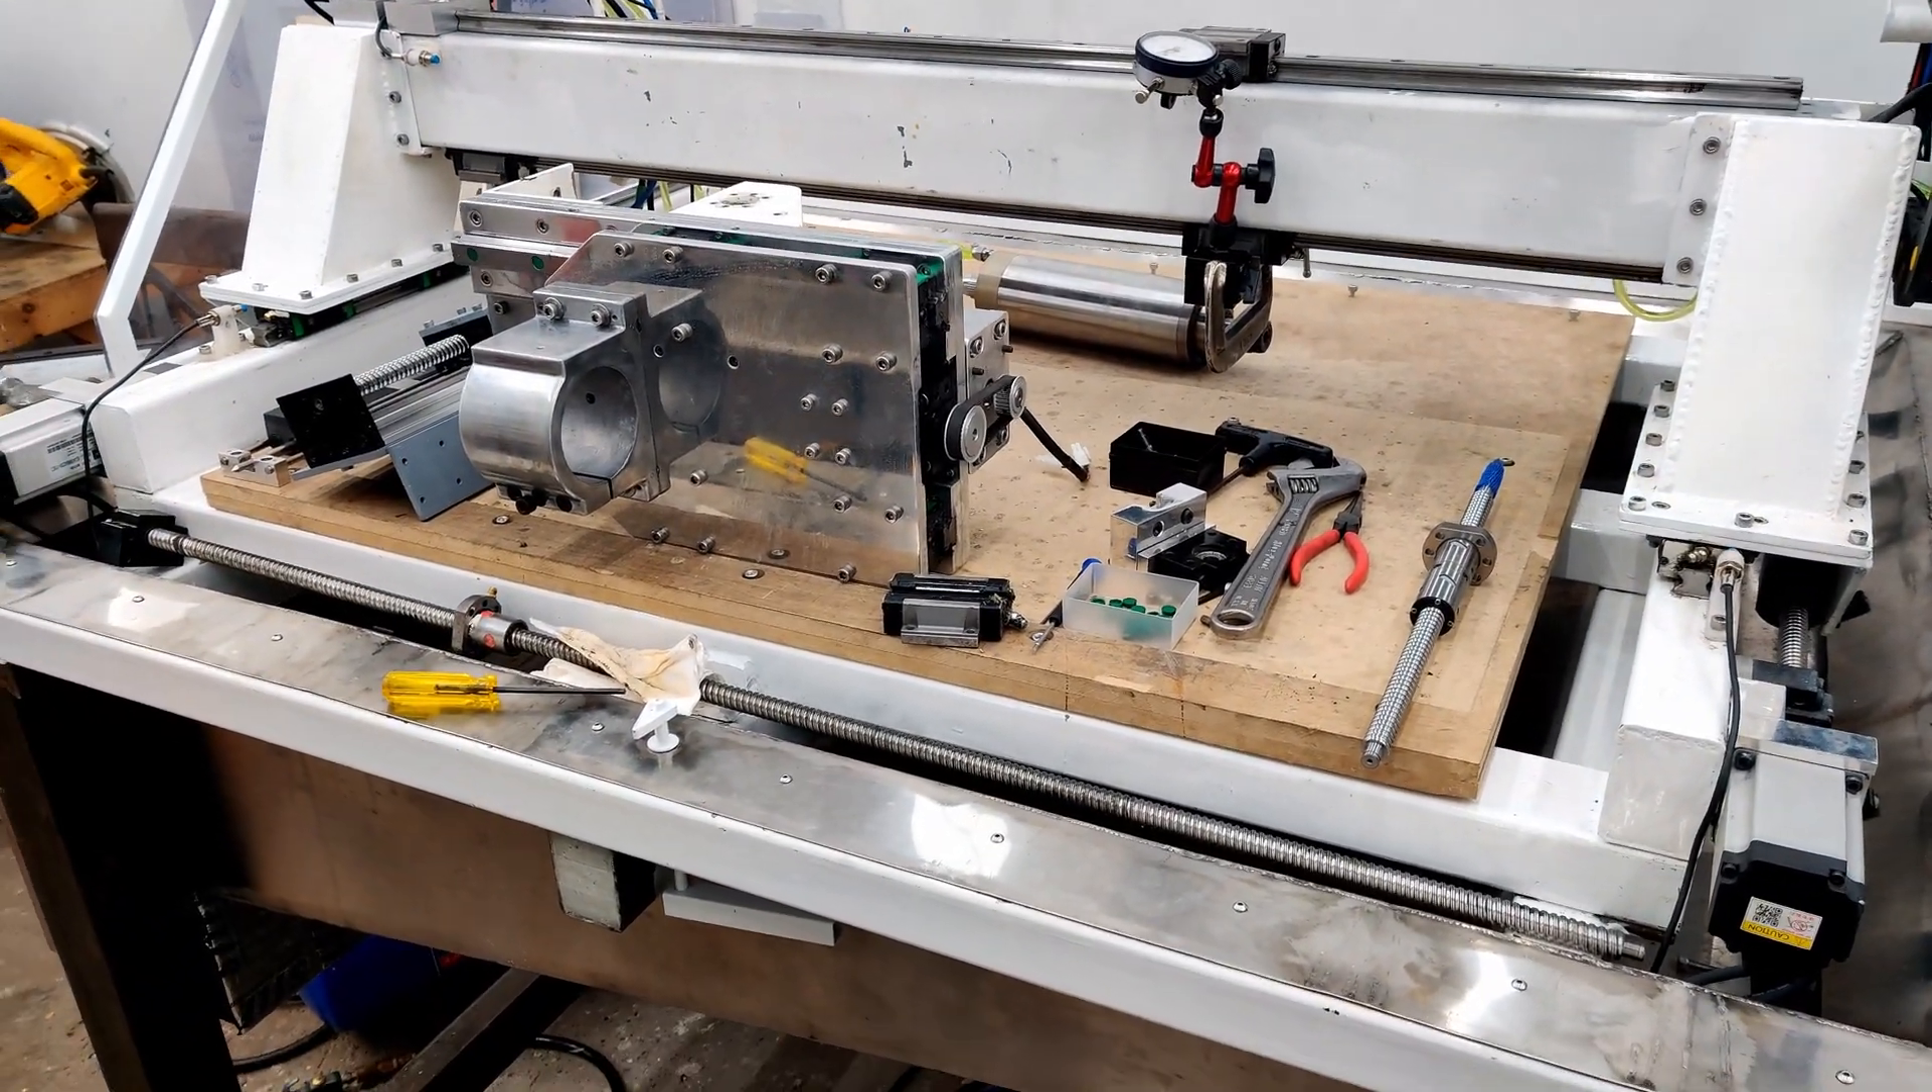I've temporarily put the the MDF spoil board back in.